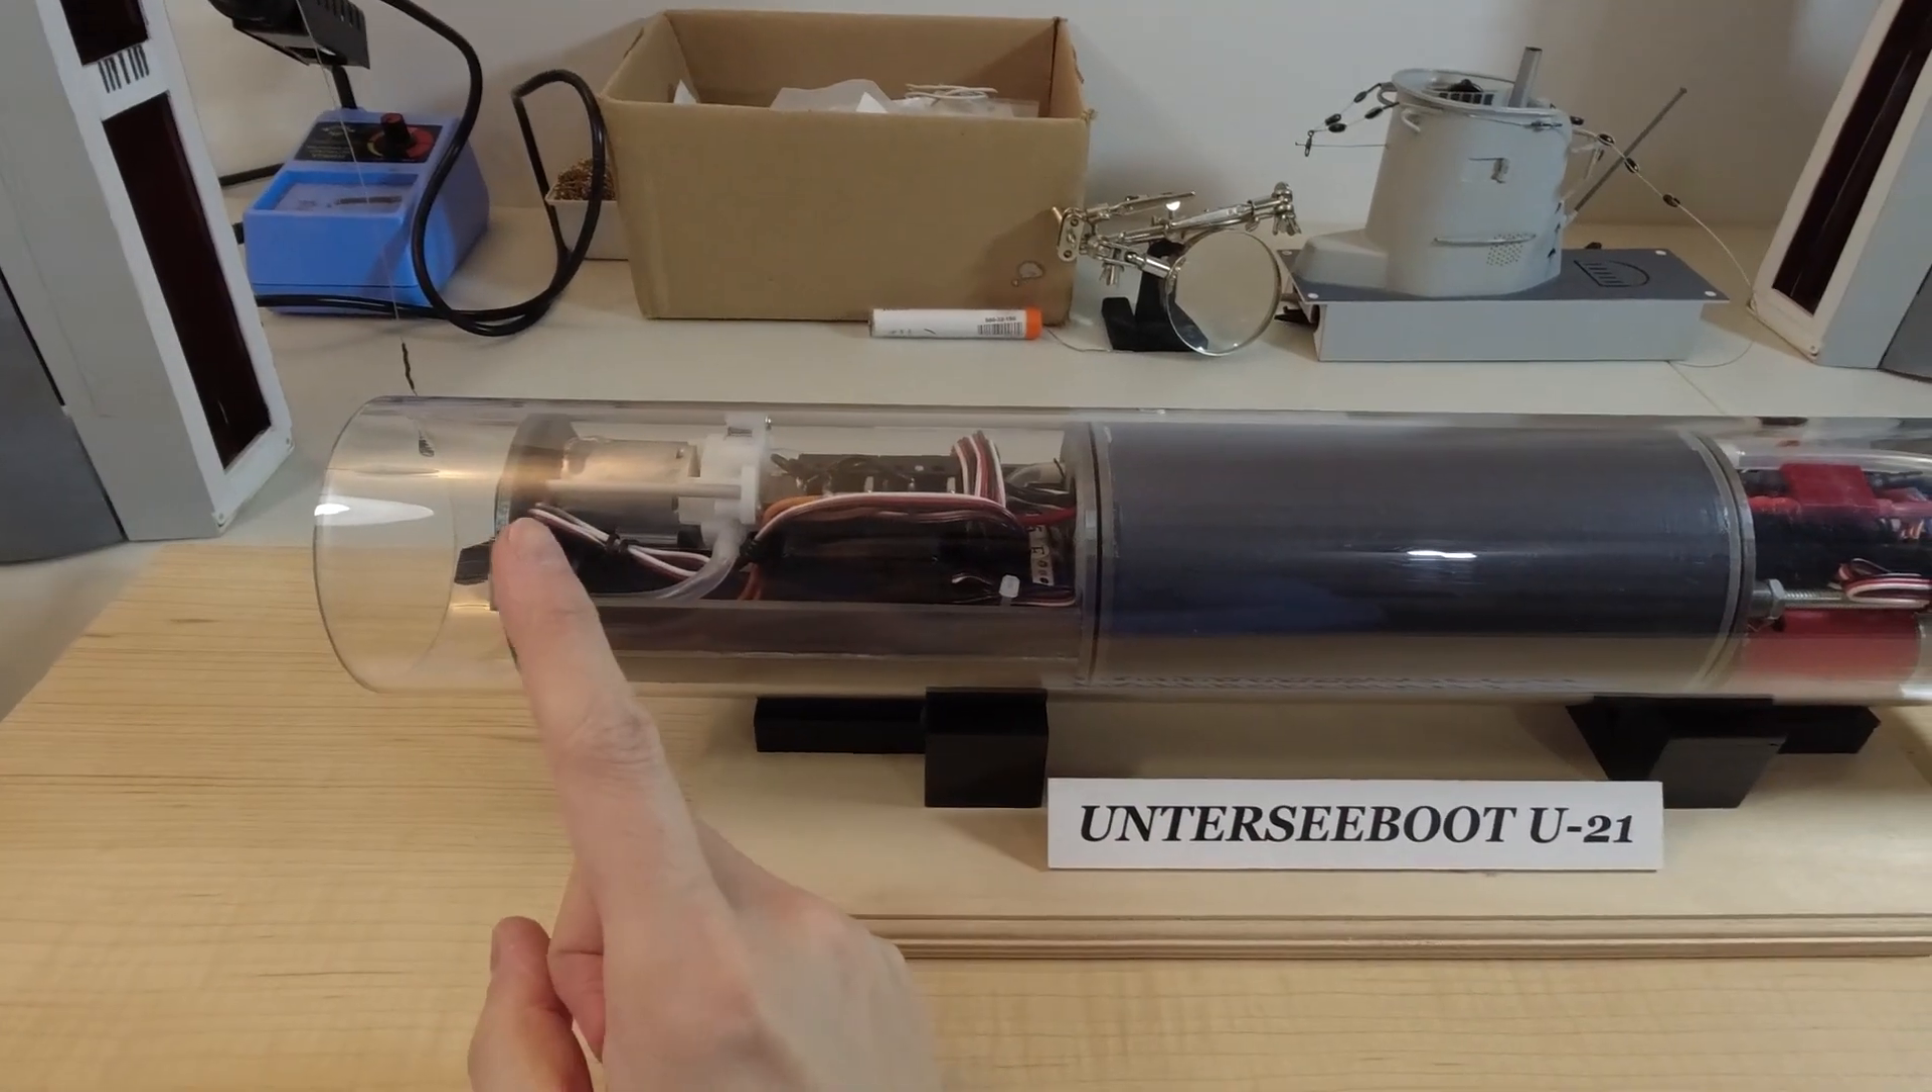You might notice that i don't have the bow end cap mounted on at the moment.